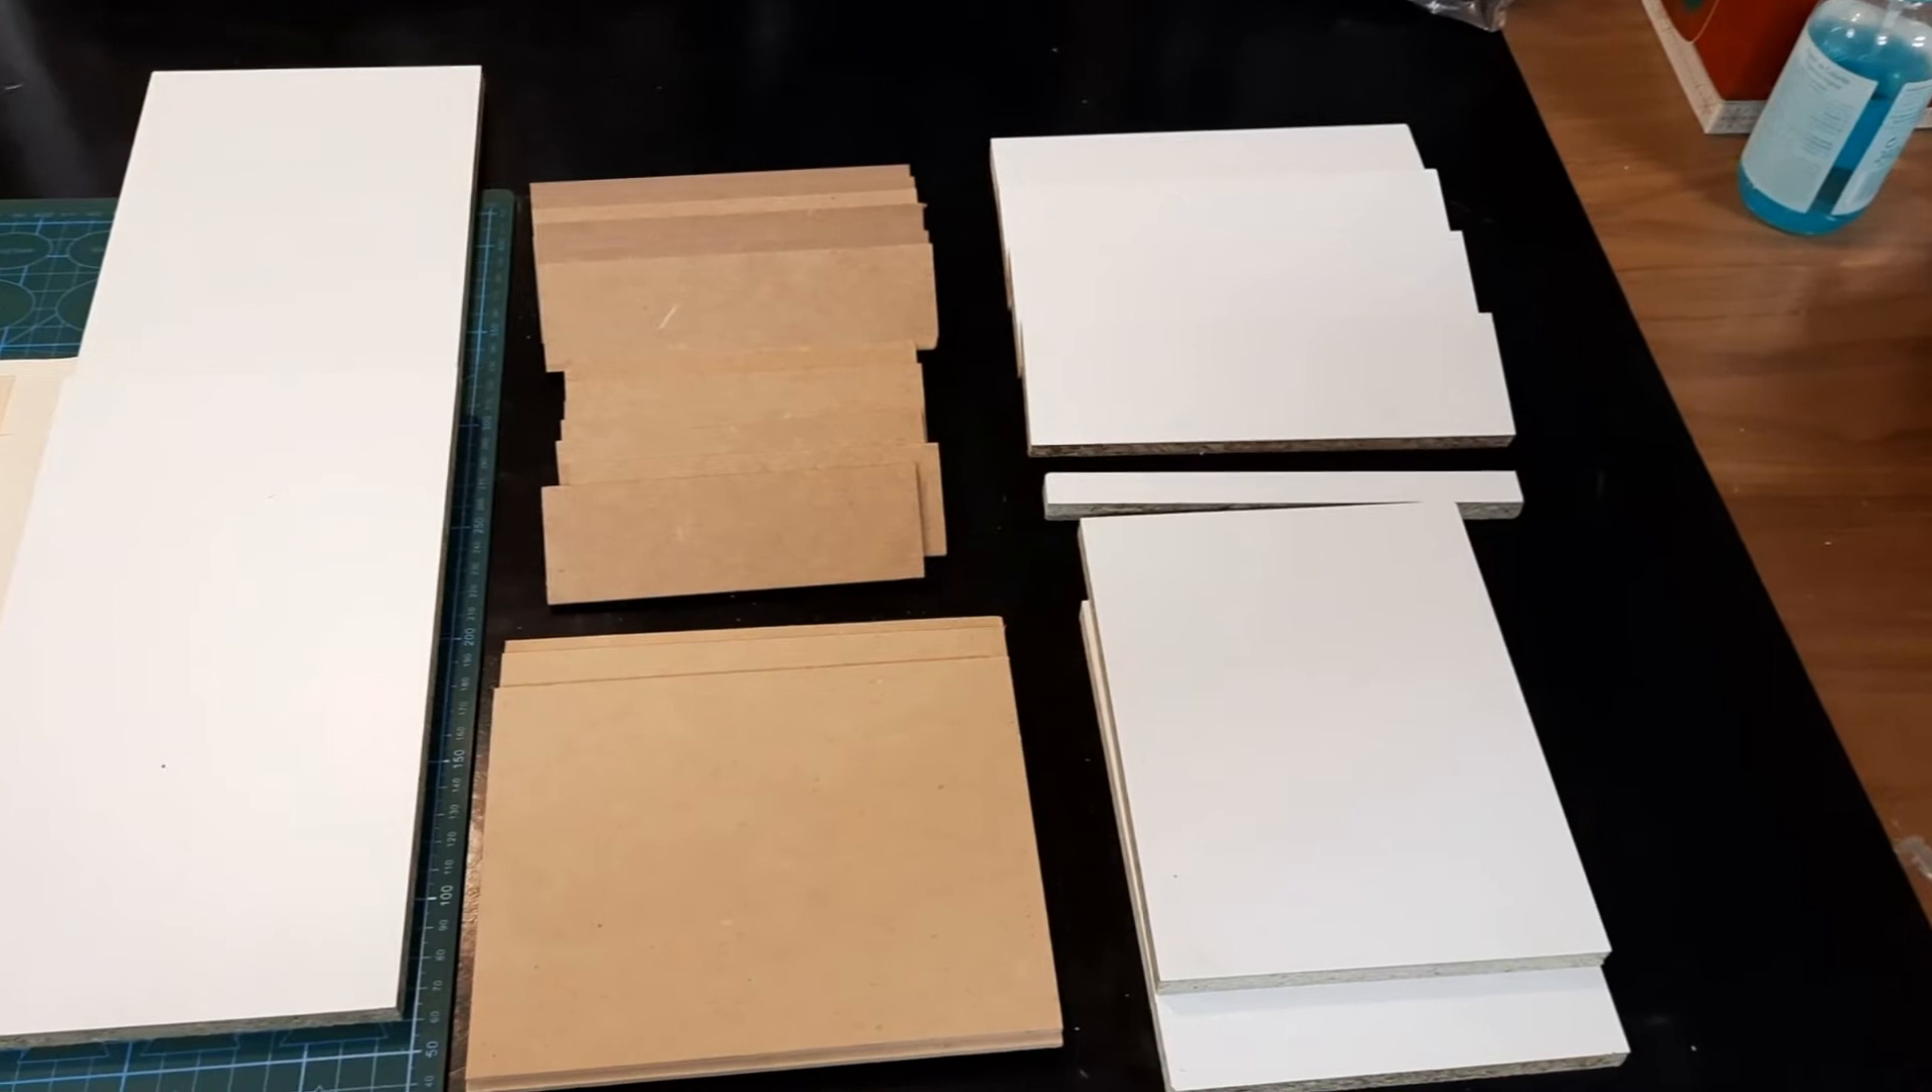Aquí veis todas las piezas cortadas. Solamente nos falta cantear, nos falta ensamblar cajones.